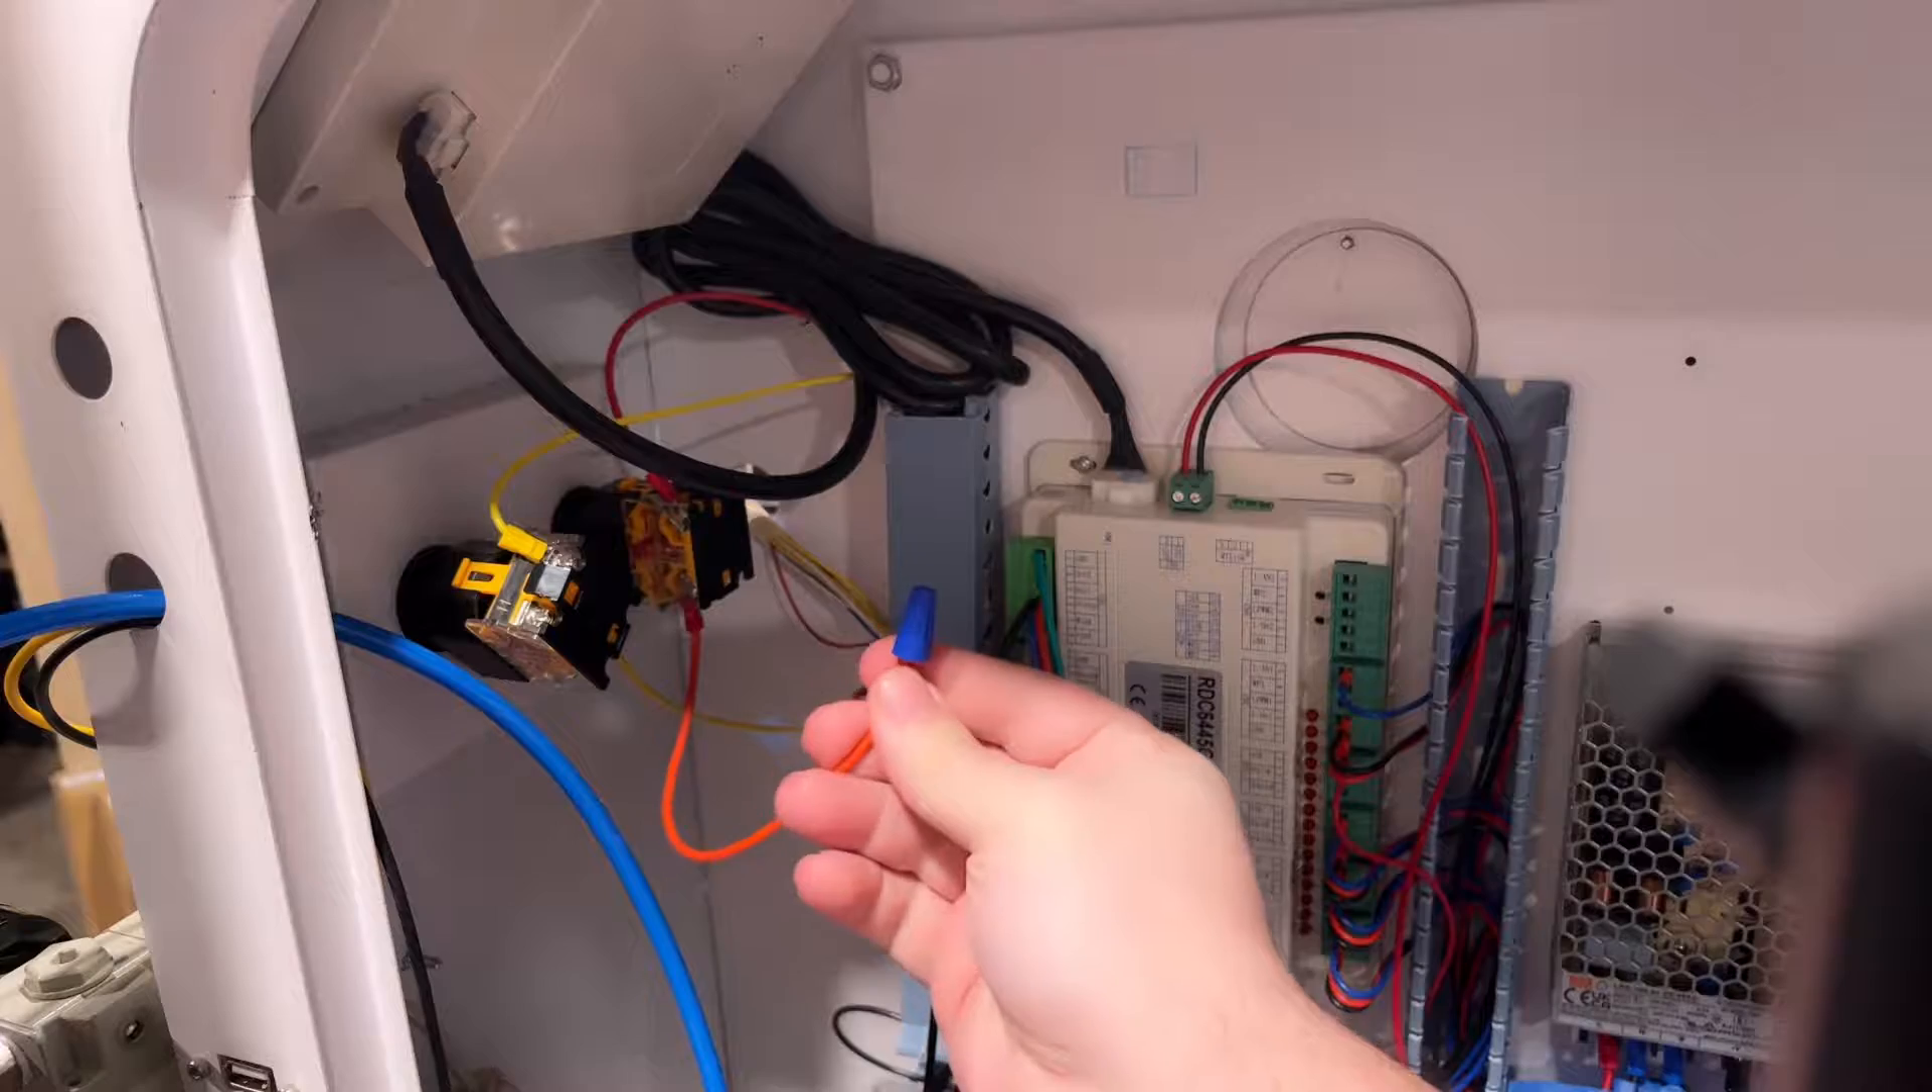You're going to see that I pulled the wires in and I've capped them off.